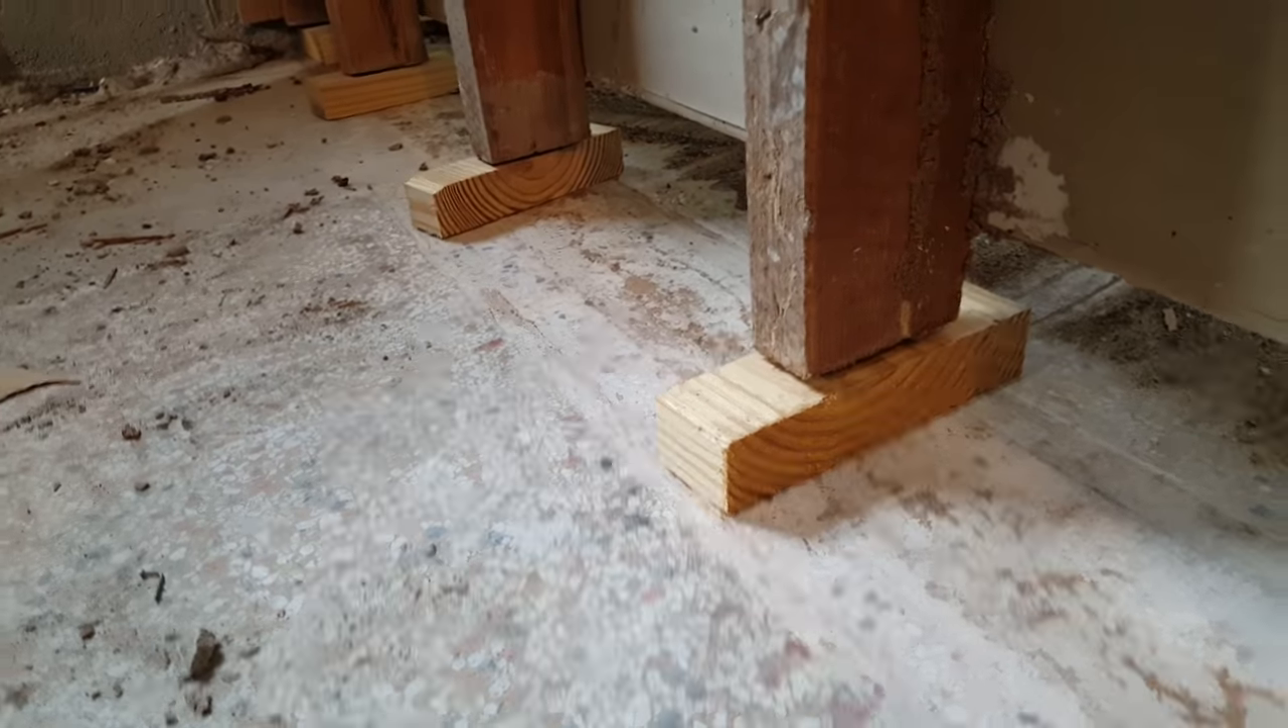Here you can see we finally removed the bottom plate all the studs are now resting on their spacers here and we're now going to cut the new bottom plate and slide it into place.